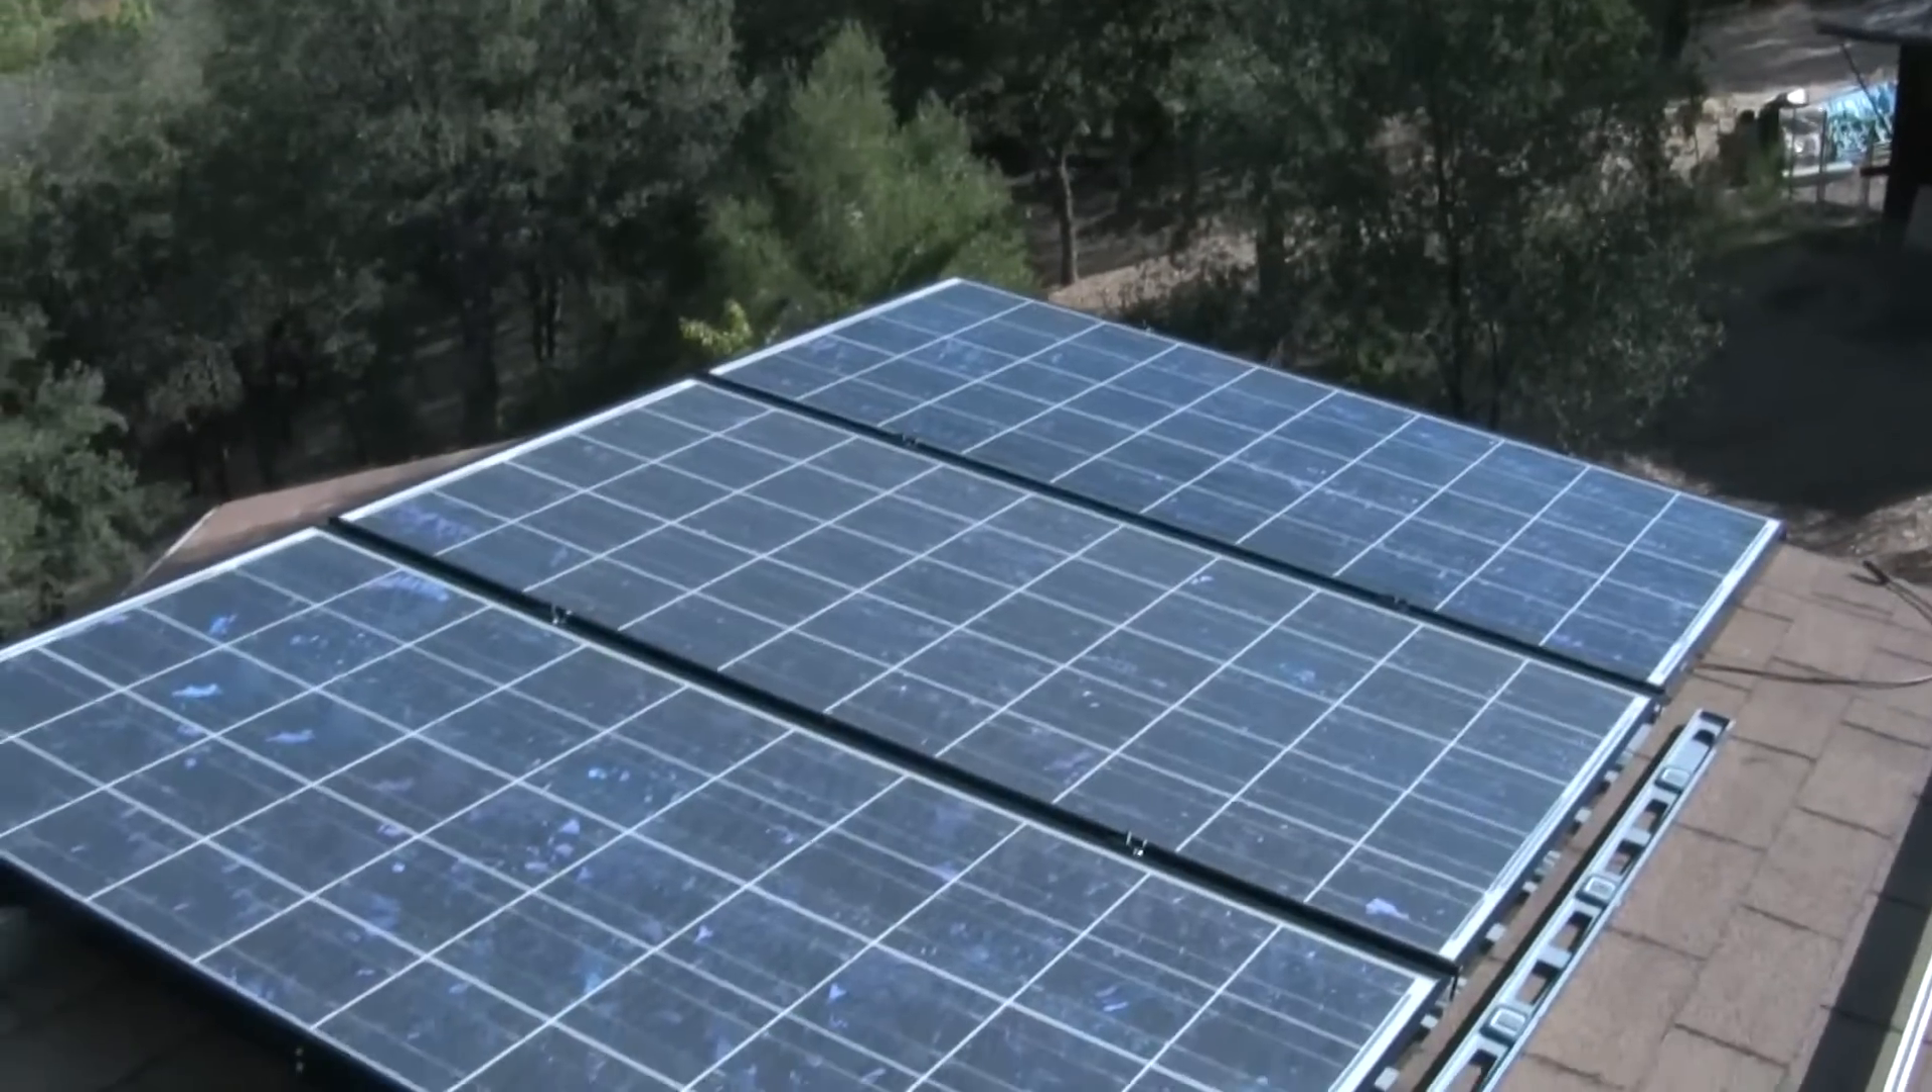All right here you can see we've got three panels in and you can see a demonstration you can see what the clamps look like once they're installed.